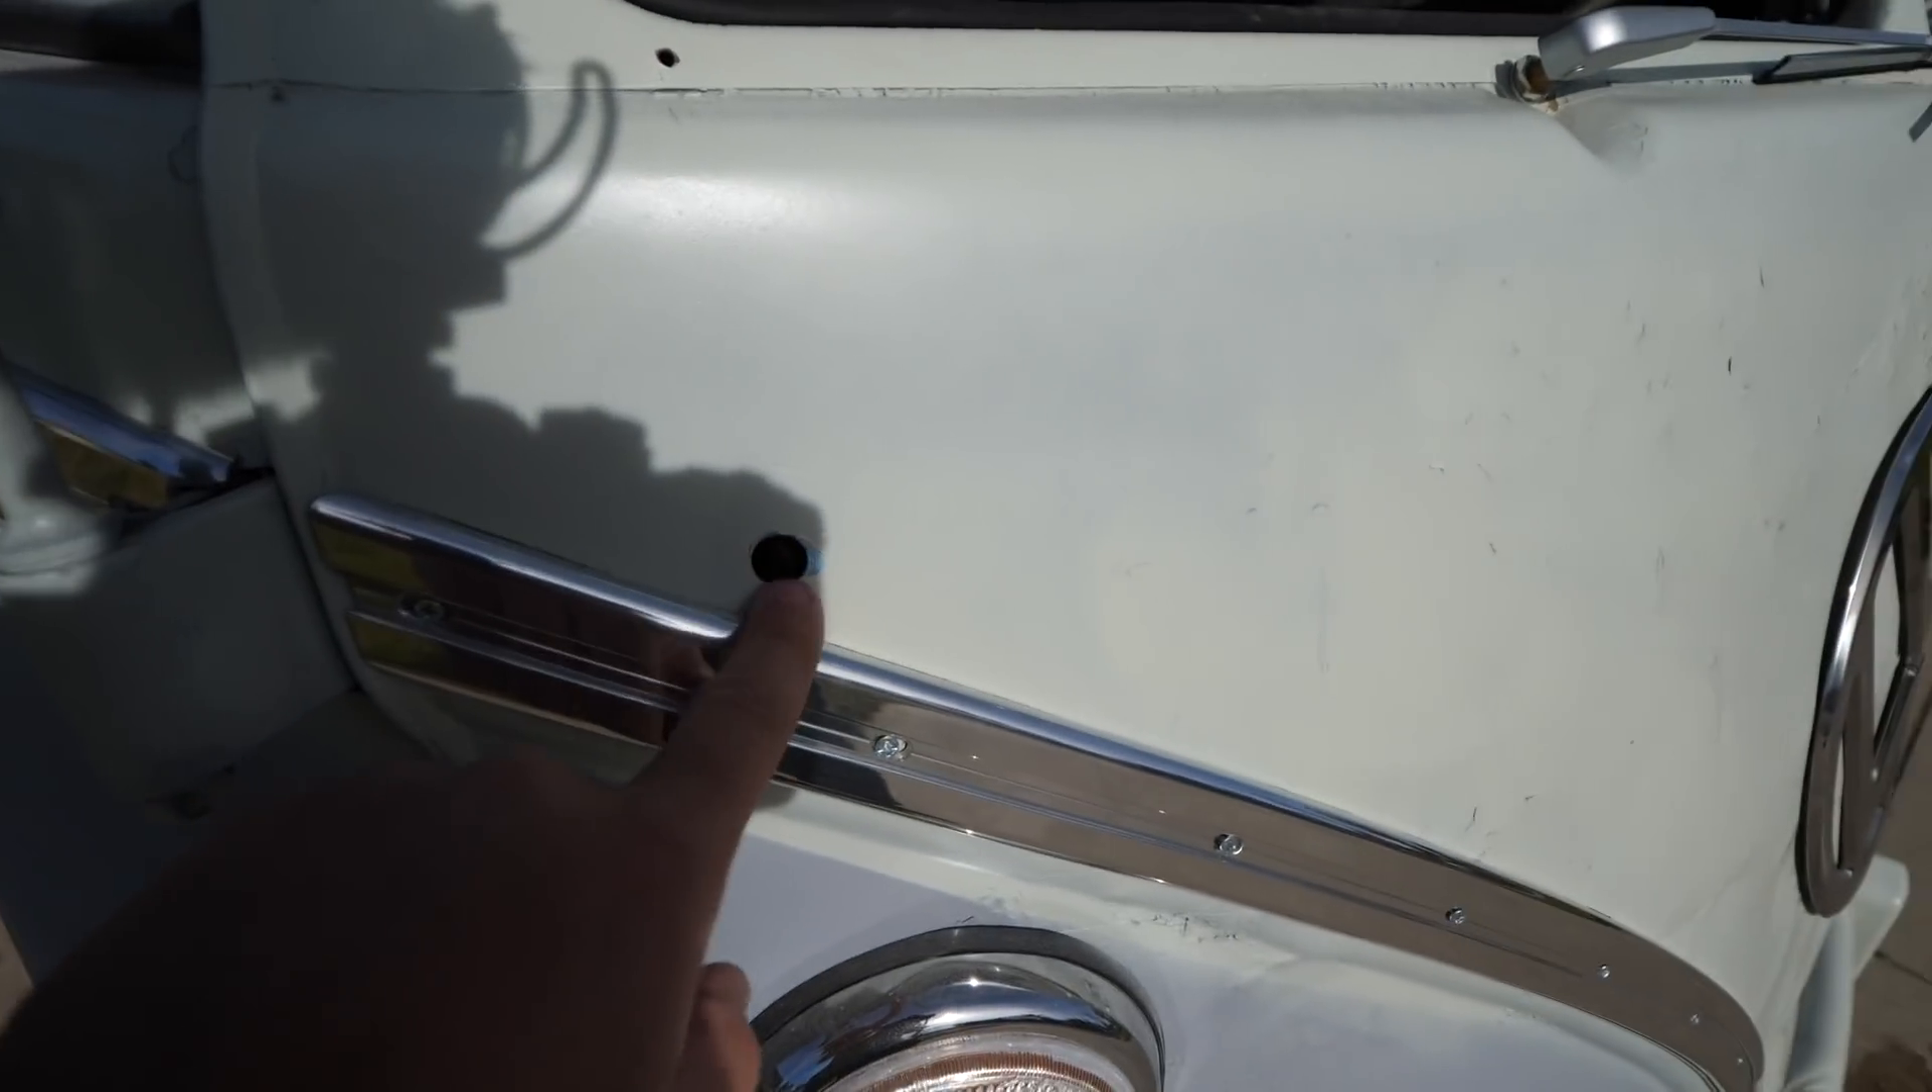I still have to do certain things like you know patch this hole here.